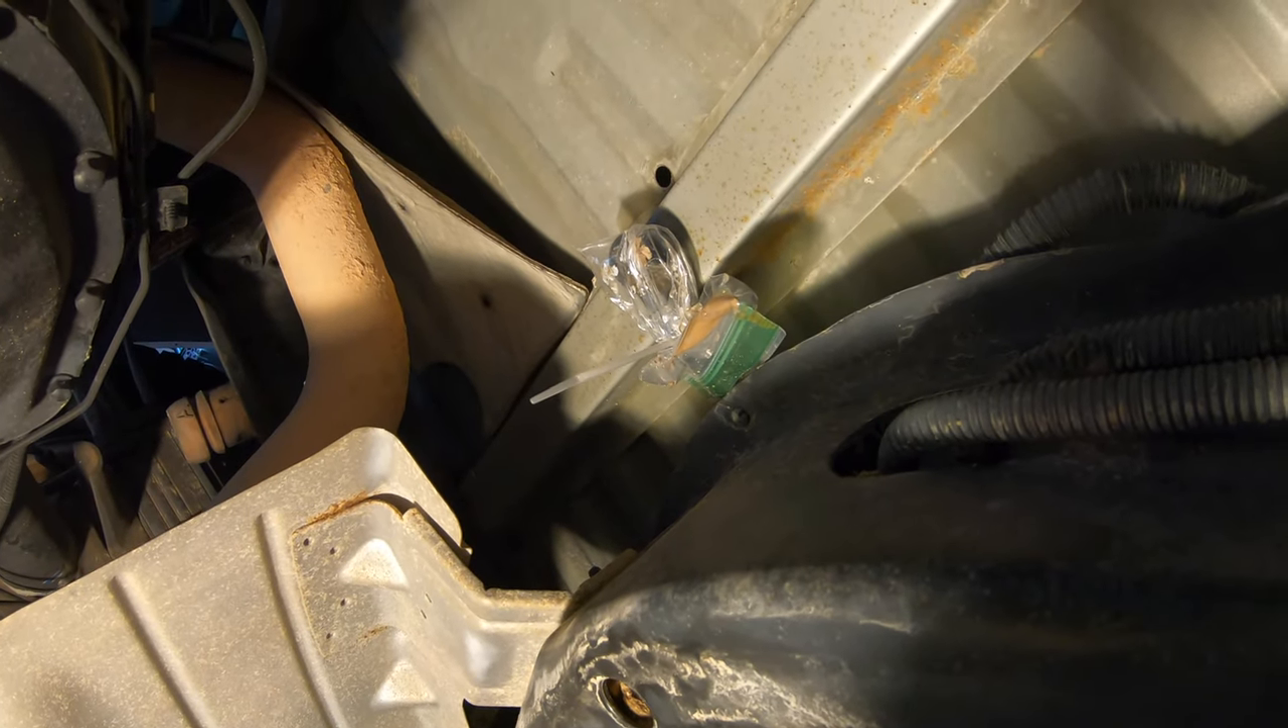You can see I put little plastic bags and zip ties over all the connections just to keep any water or mud from getting introduced into the system while I was power washing it.